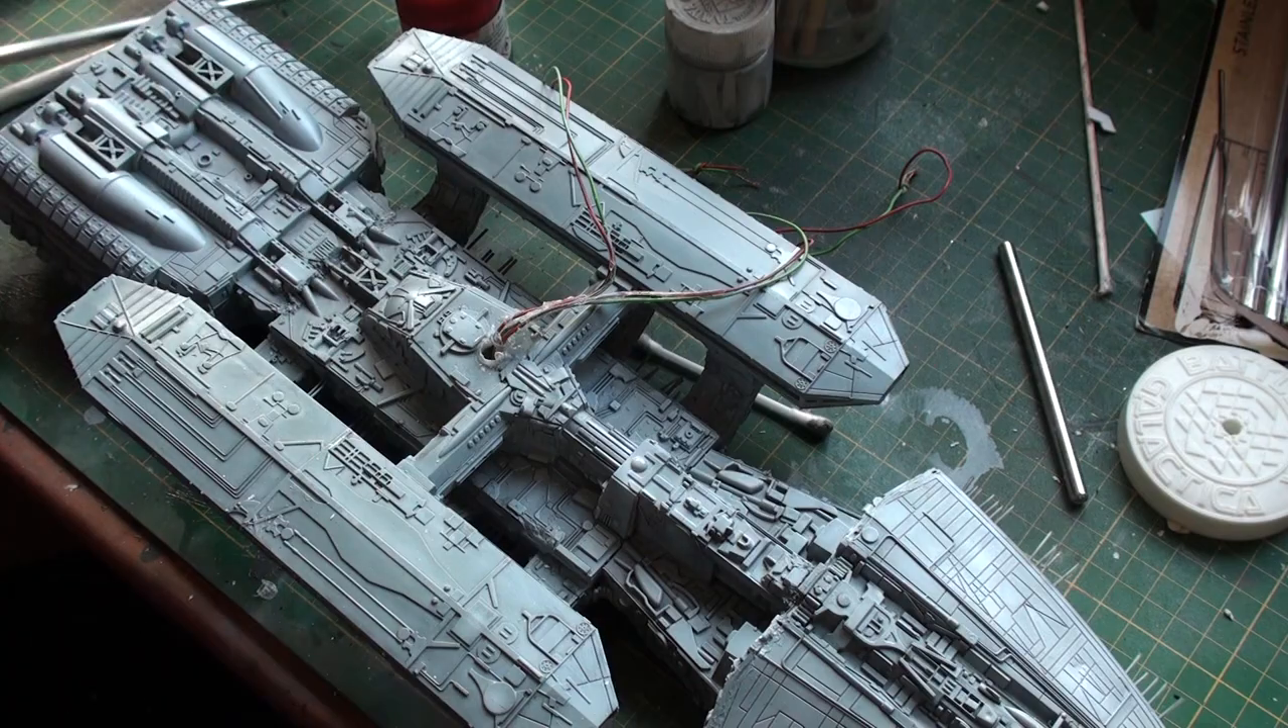Of course I still need to add the decals.